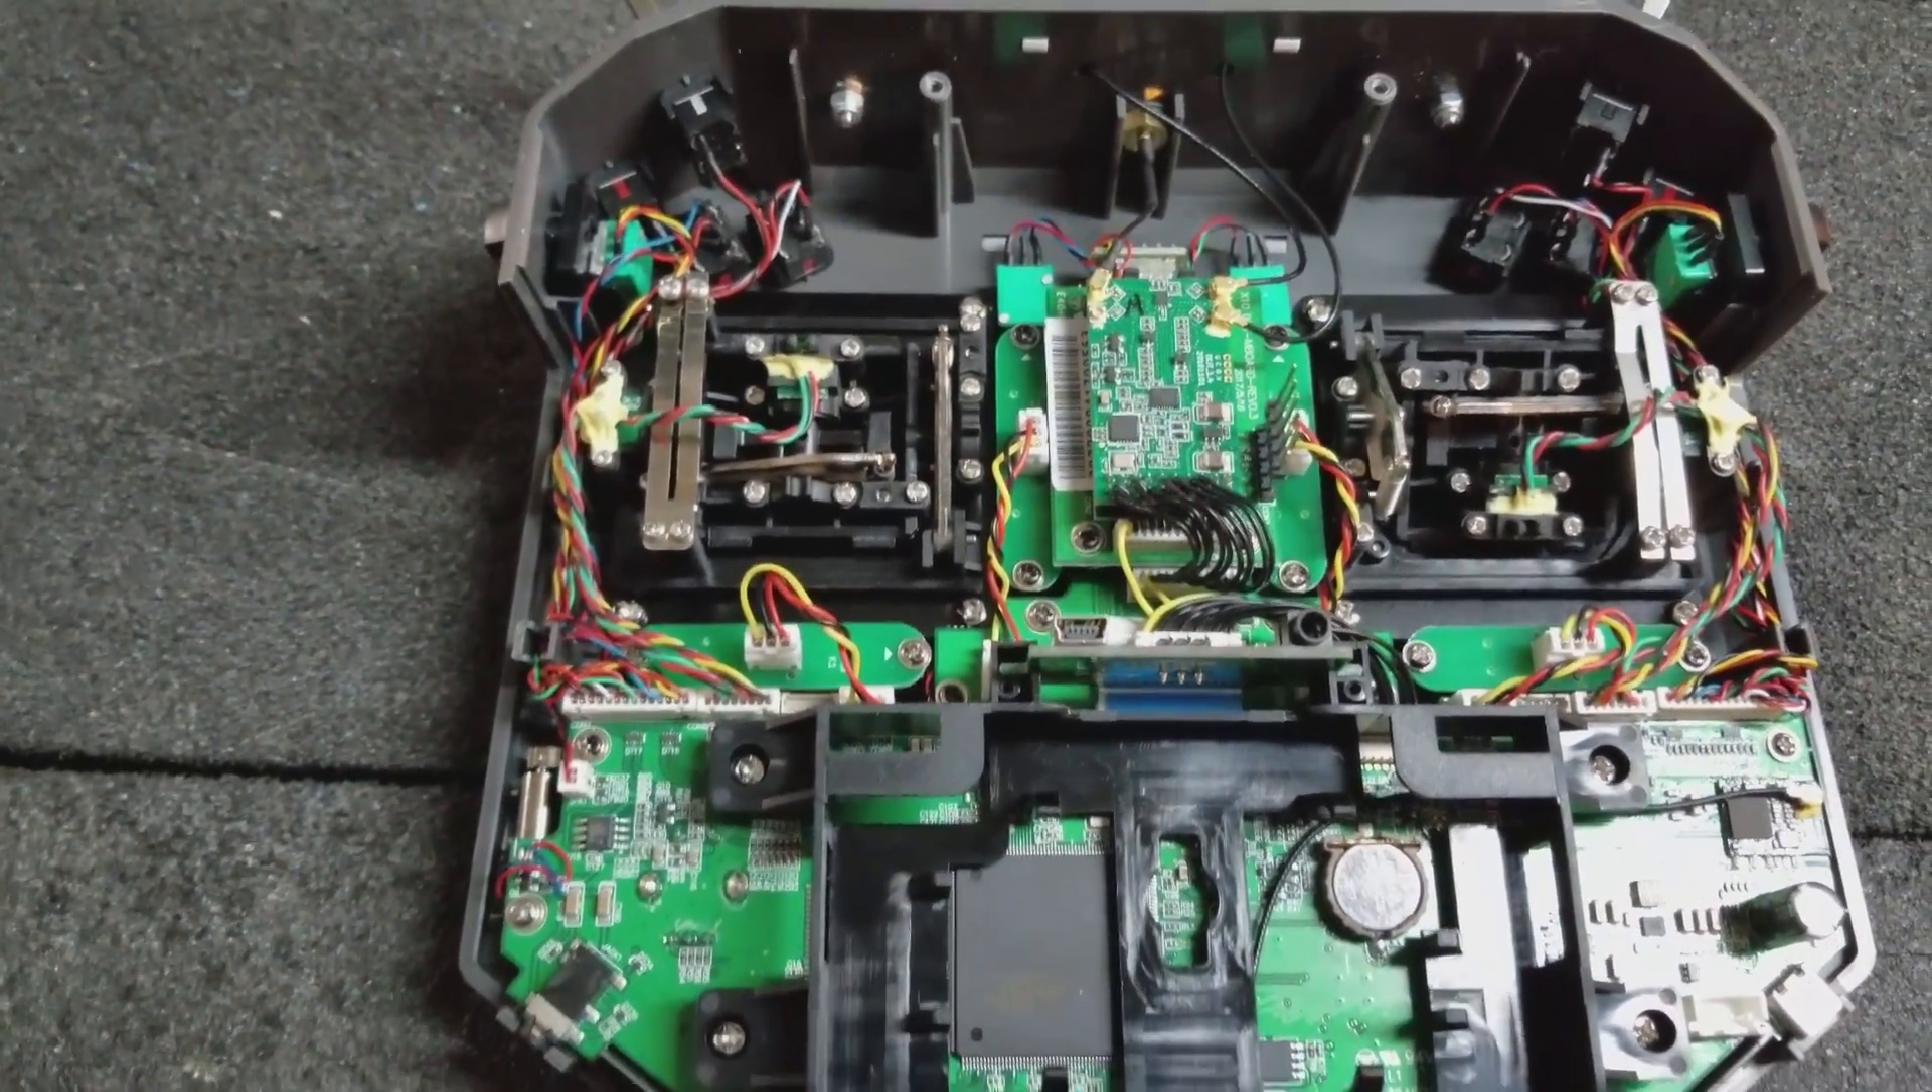All right, here's the back case of the radio removed.